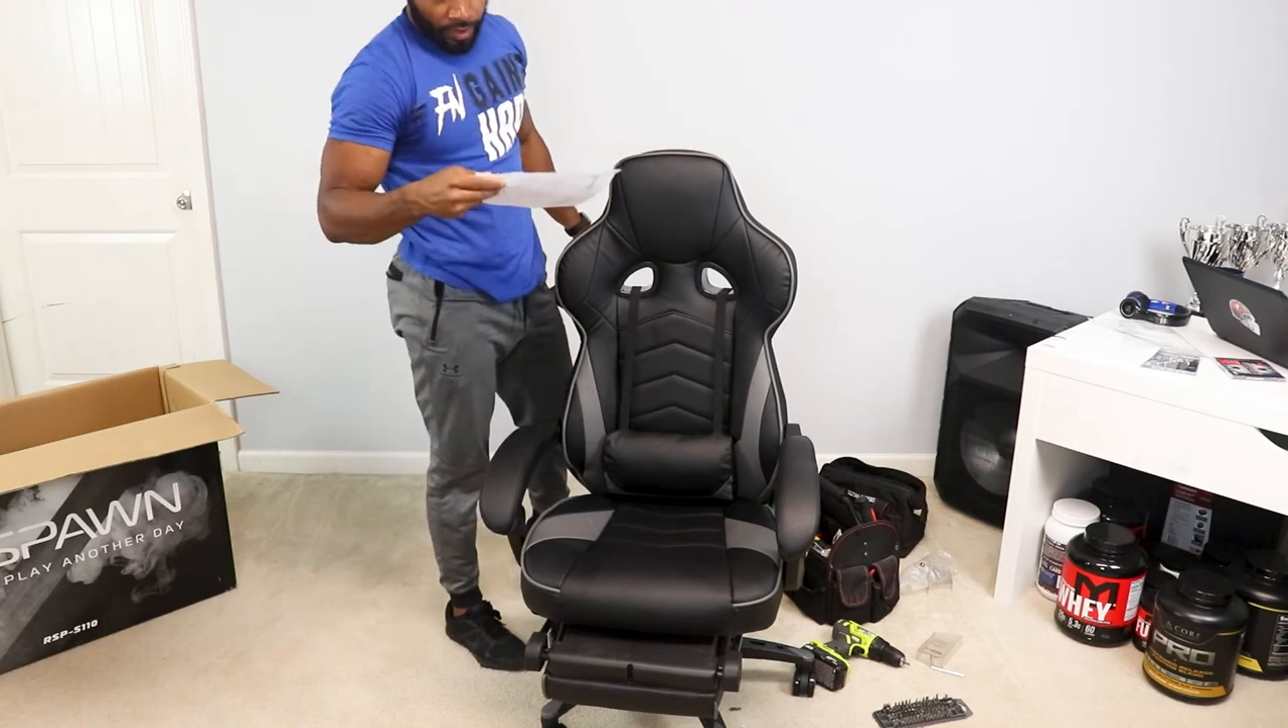There is our lumbar support in place.